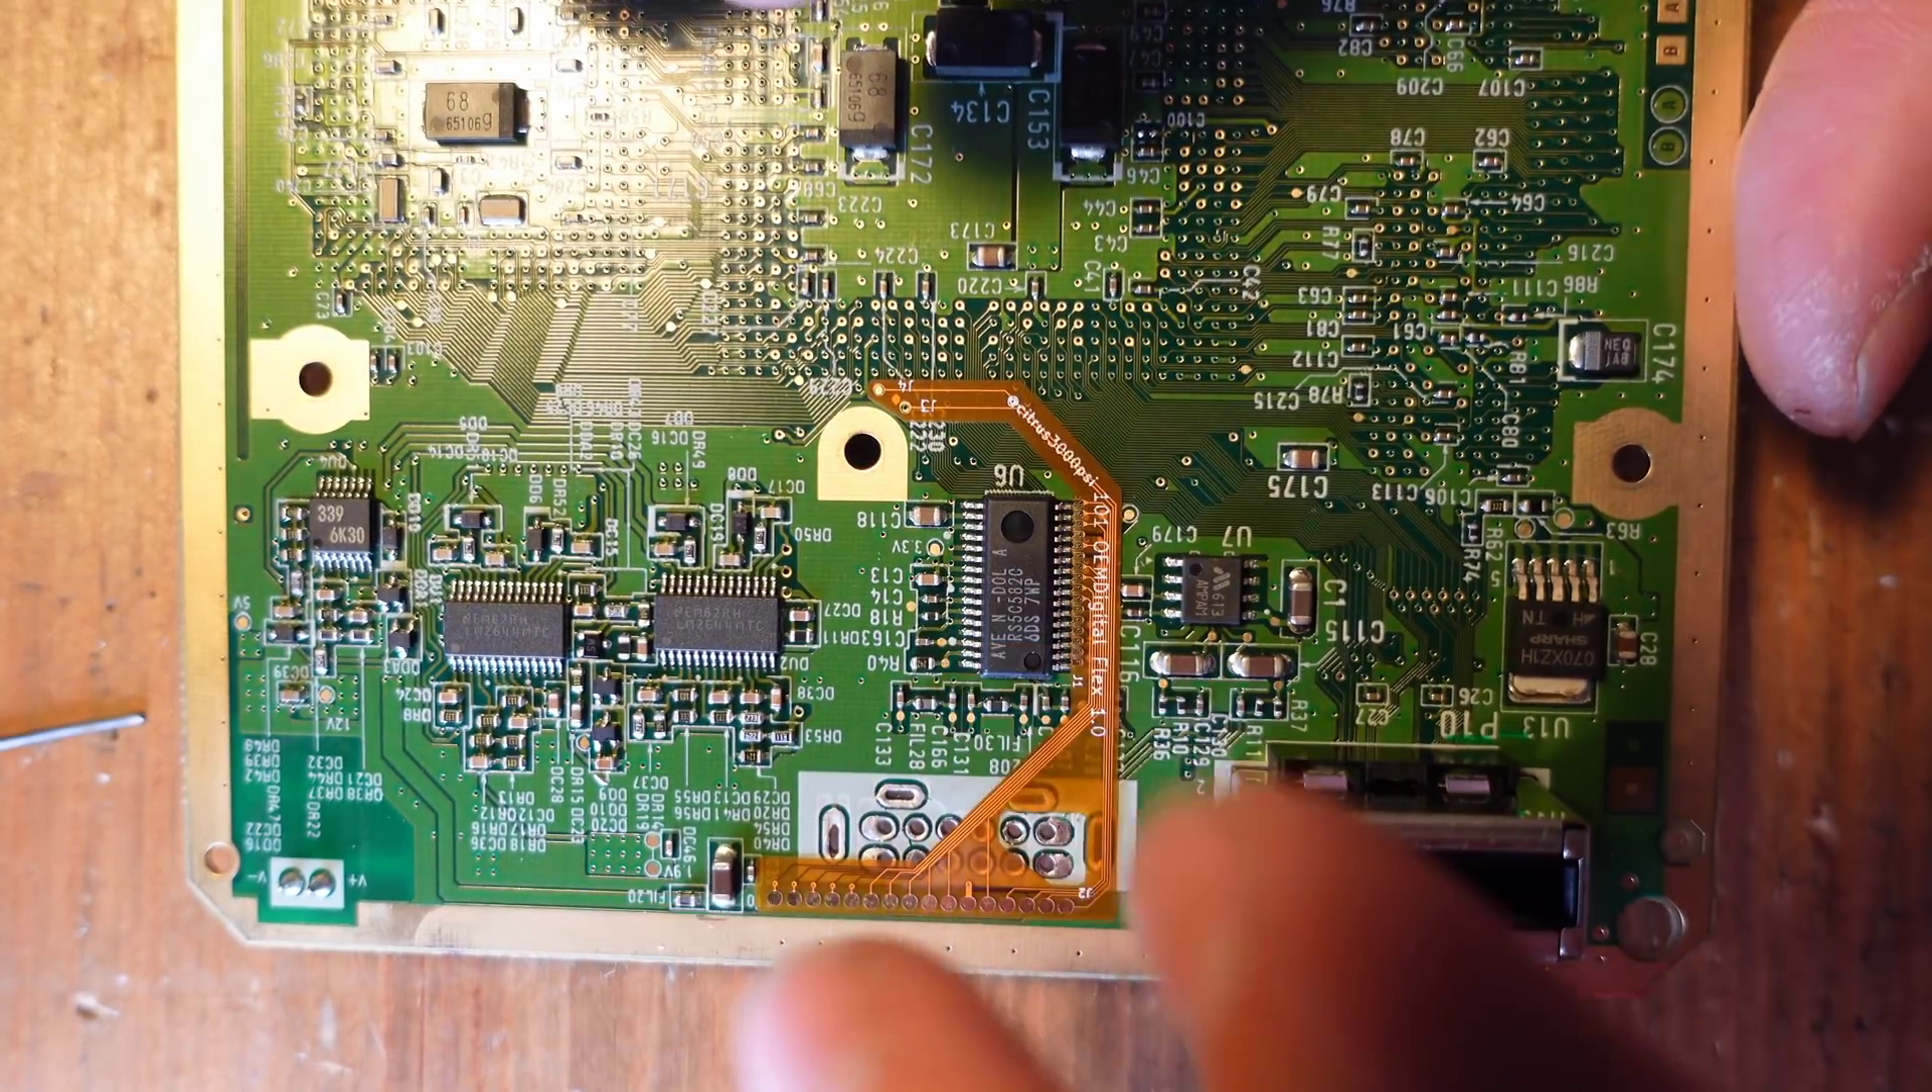Okay, so we're getting ready now to install the flex cable, and so you can see I have it aligned on this side of a chip.